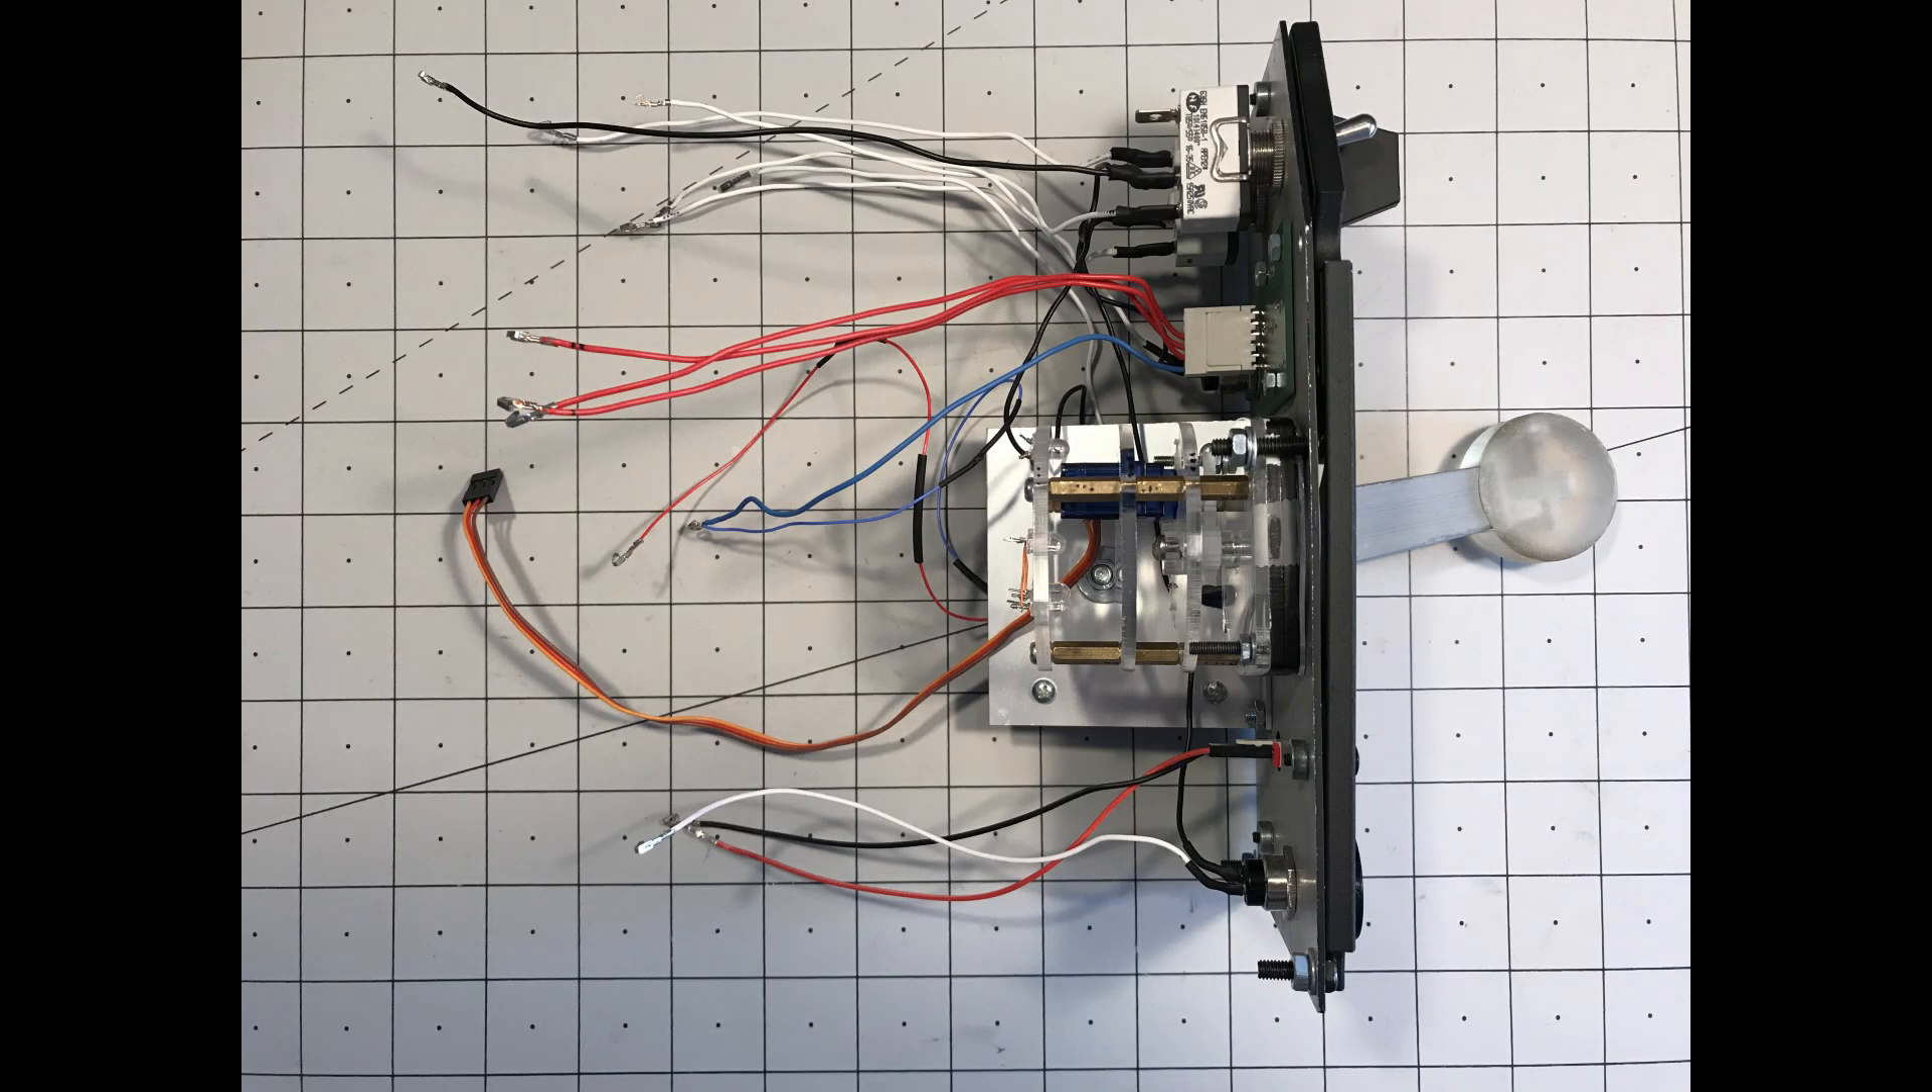I disconnected and teased out all the wires from the back of the gear panel.